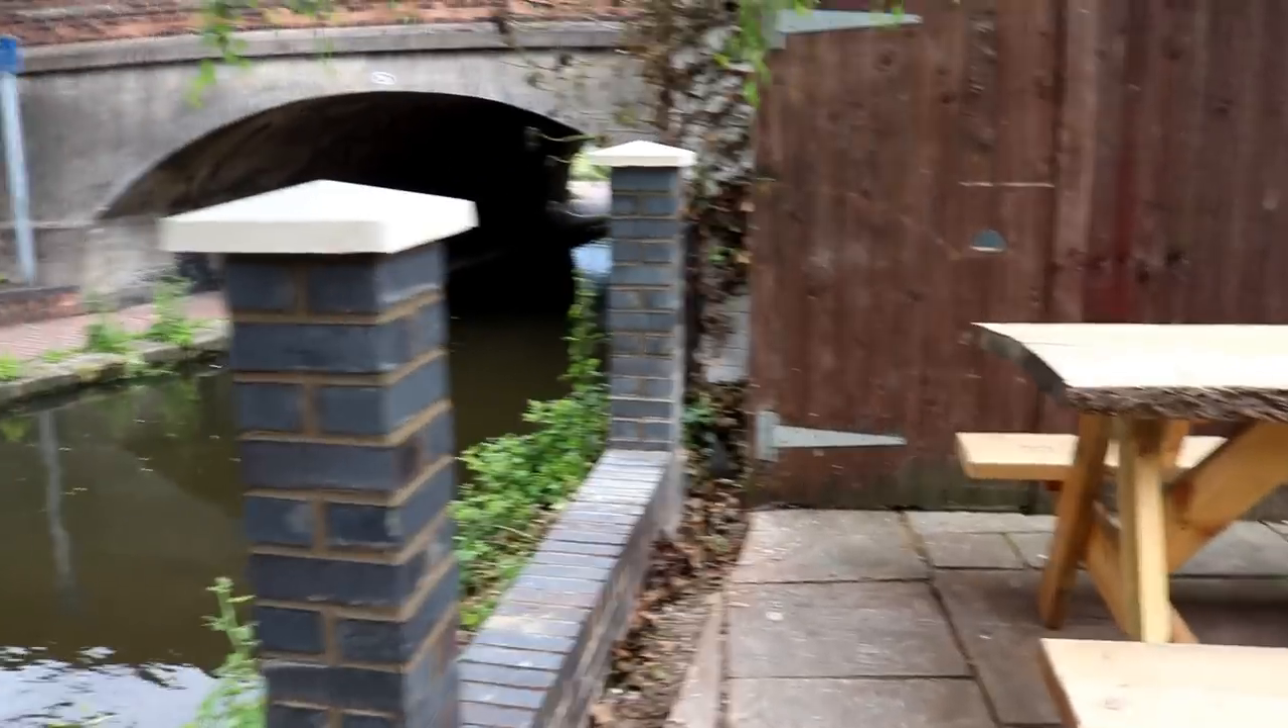So that is the wall with the cappings all we need now are the railings to go in between.